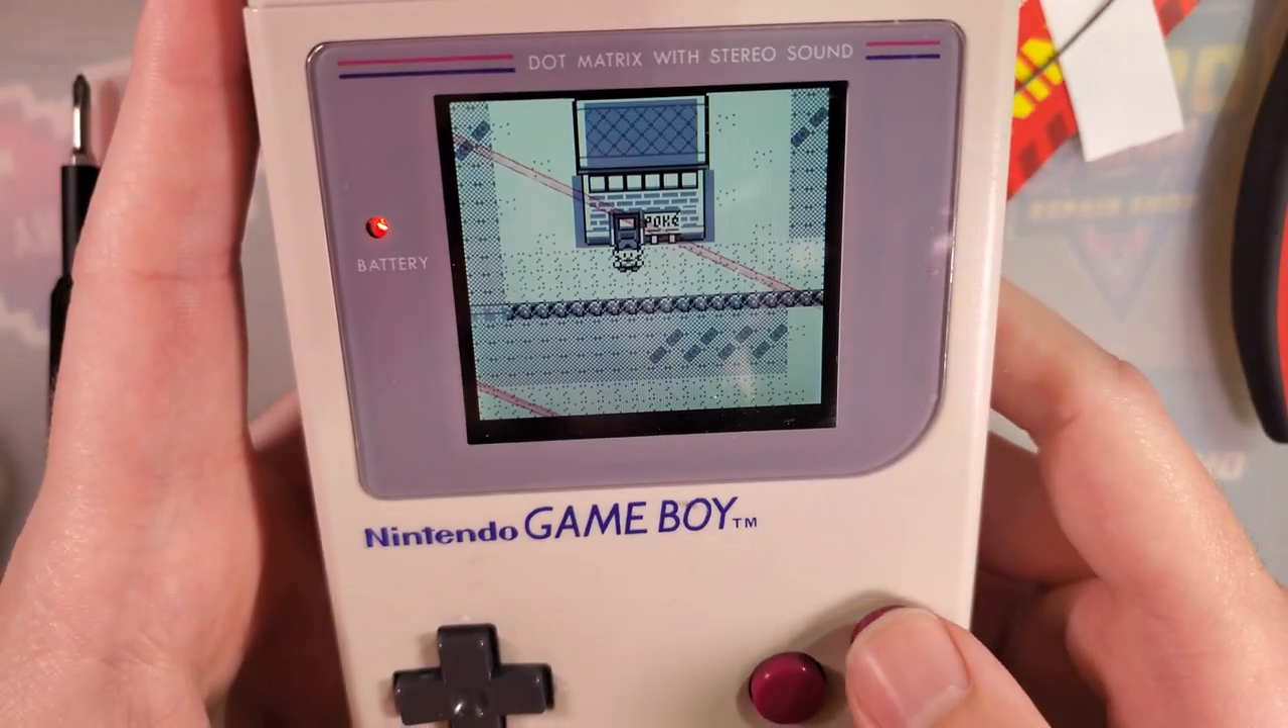So as you can see, the LCD is quite nicely positioned. Better than my previous install at the very least.